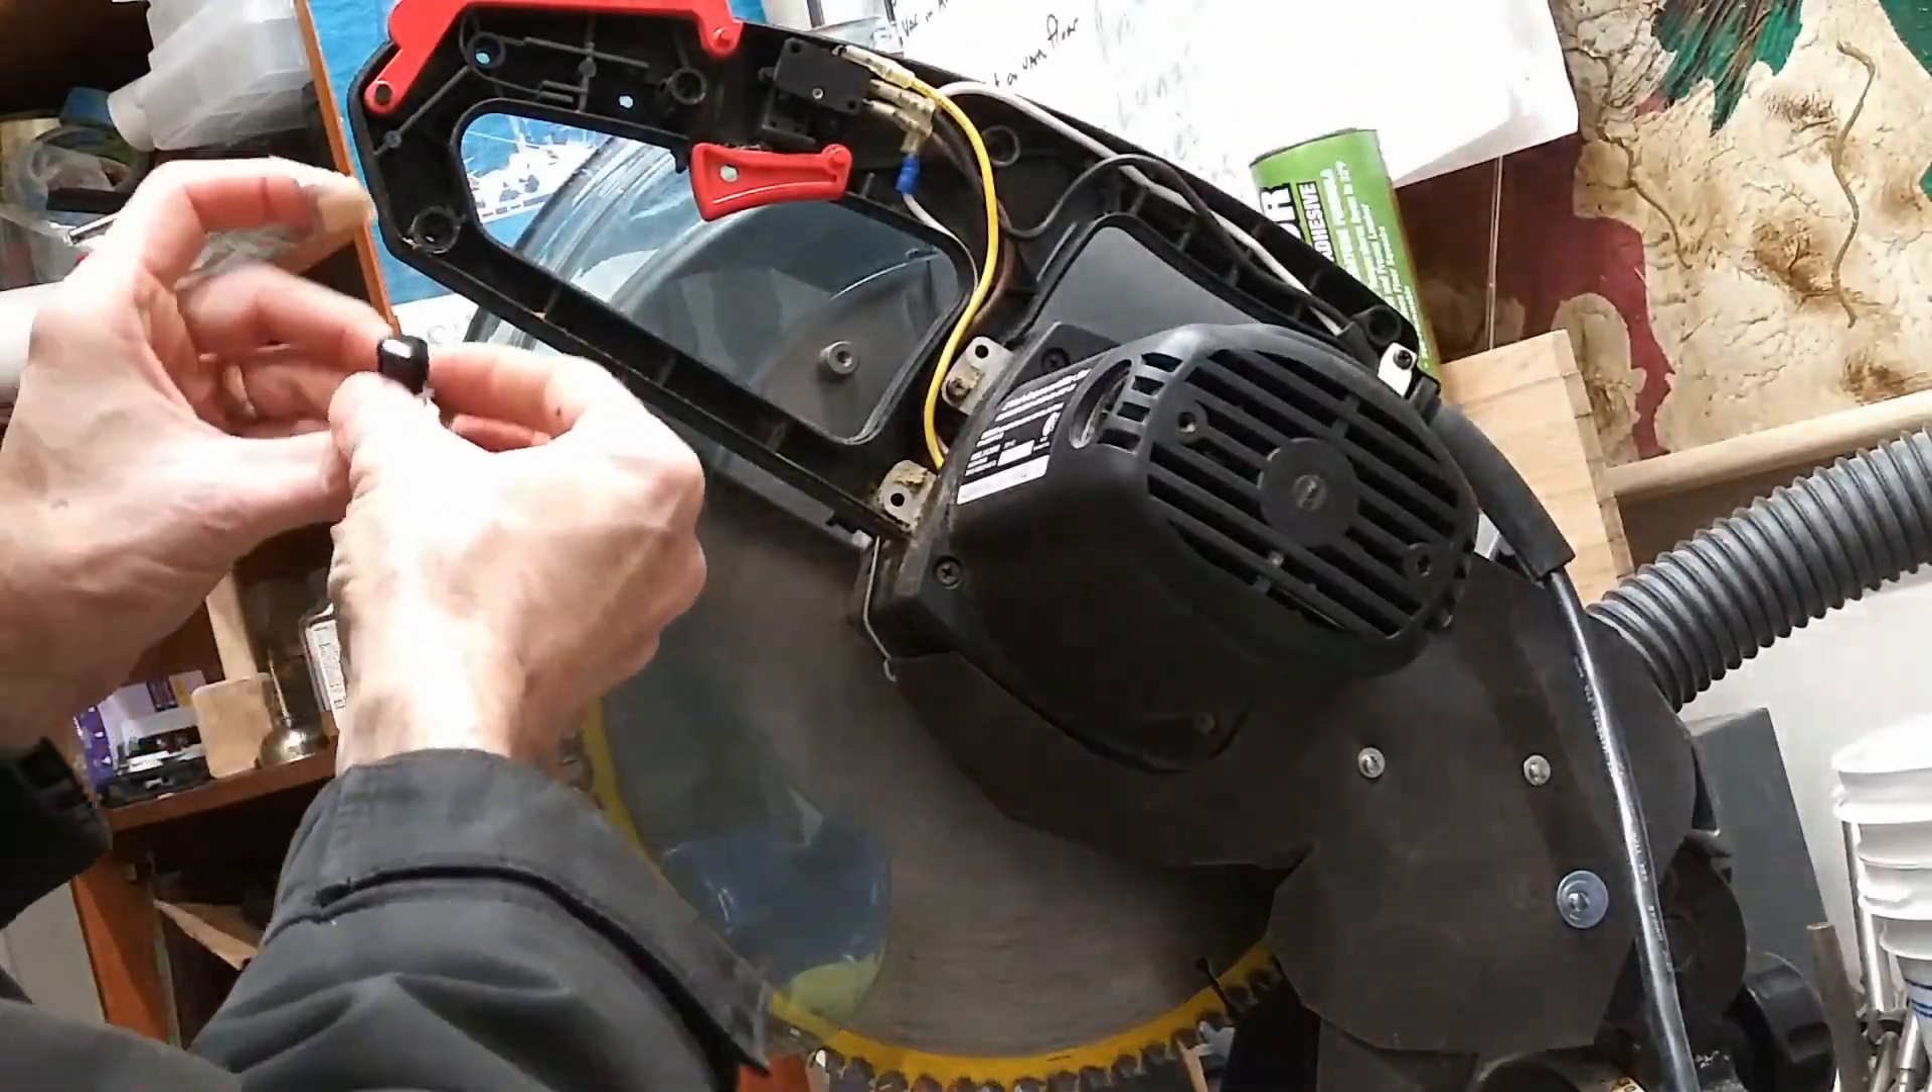So the side of my handle comes off, and you can see that there's a bunch of switches and stuff in there already.